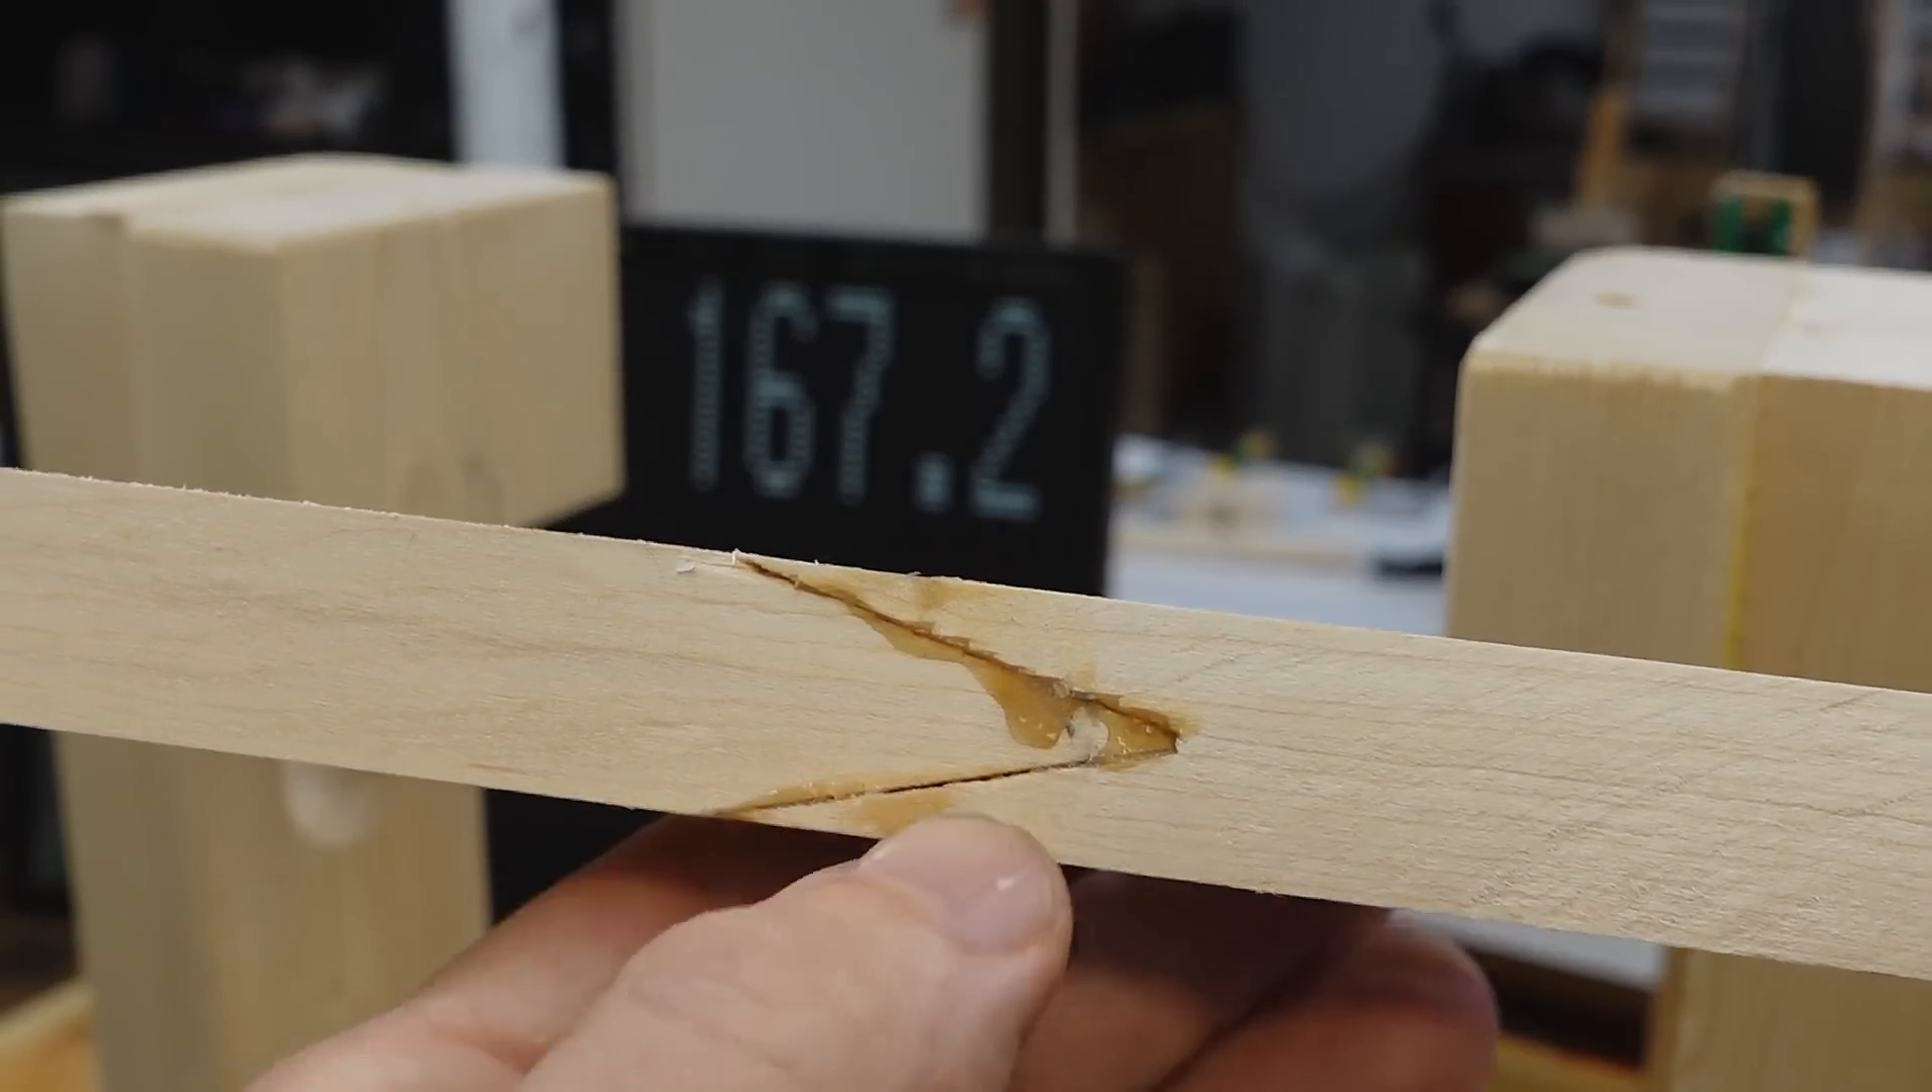This next joint has got a bit of a gap here and here.